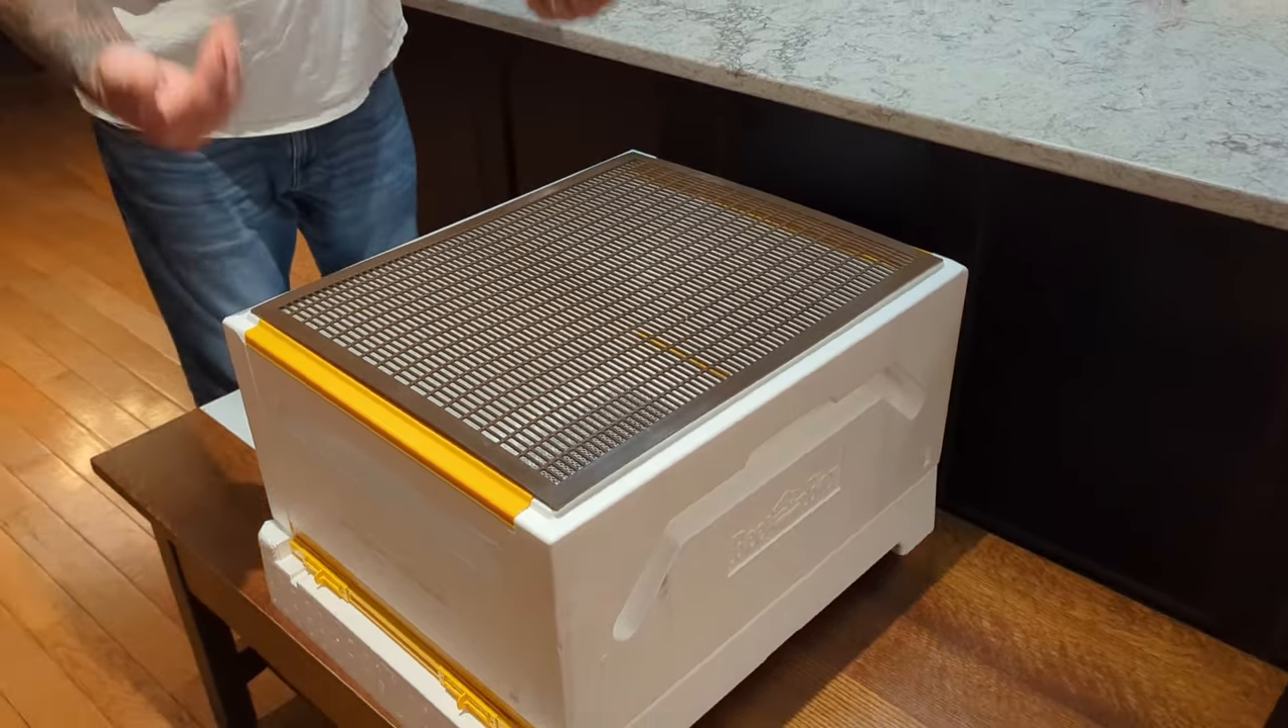They have a special queen excluder that fits this hive perfectly. Uh, and that sits right on top like that.